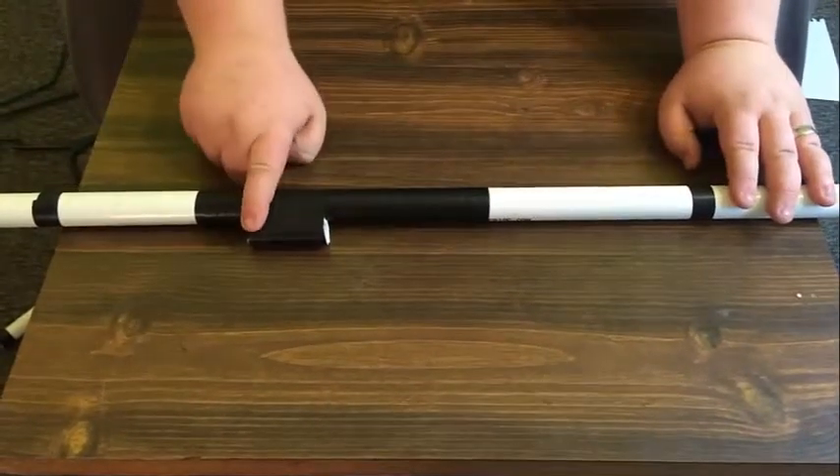Okay, so now we're back and we went through and we've decorated our blow gun and I've even added on the side attachment.